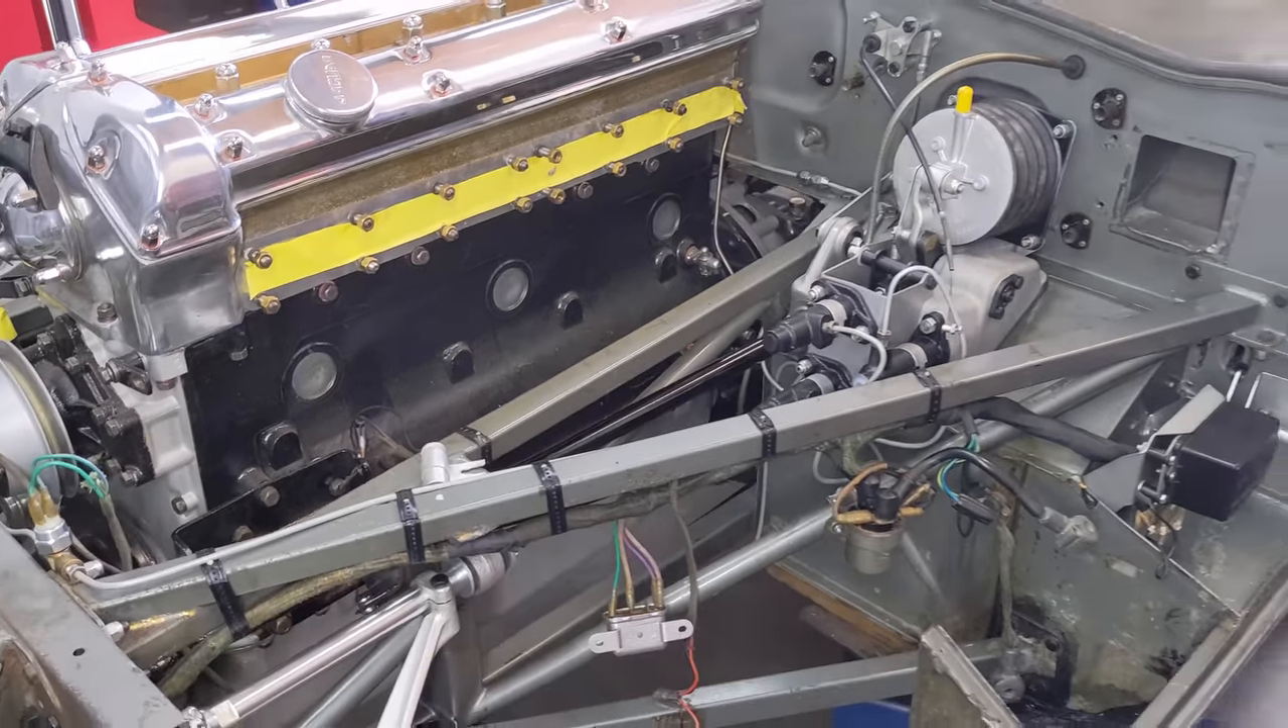And of course, the exhaust is missing. So we're going to put on the original exhaust manifolds.